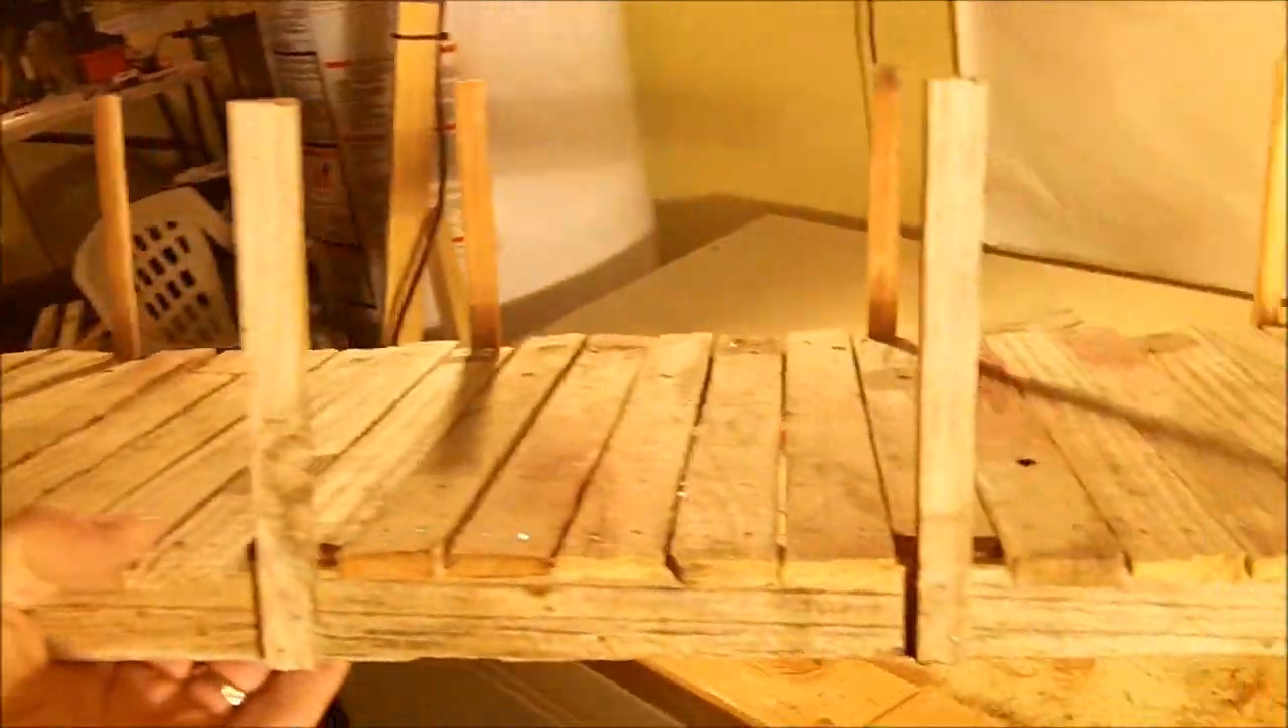So I've got my planks up.